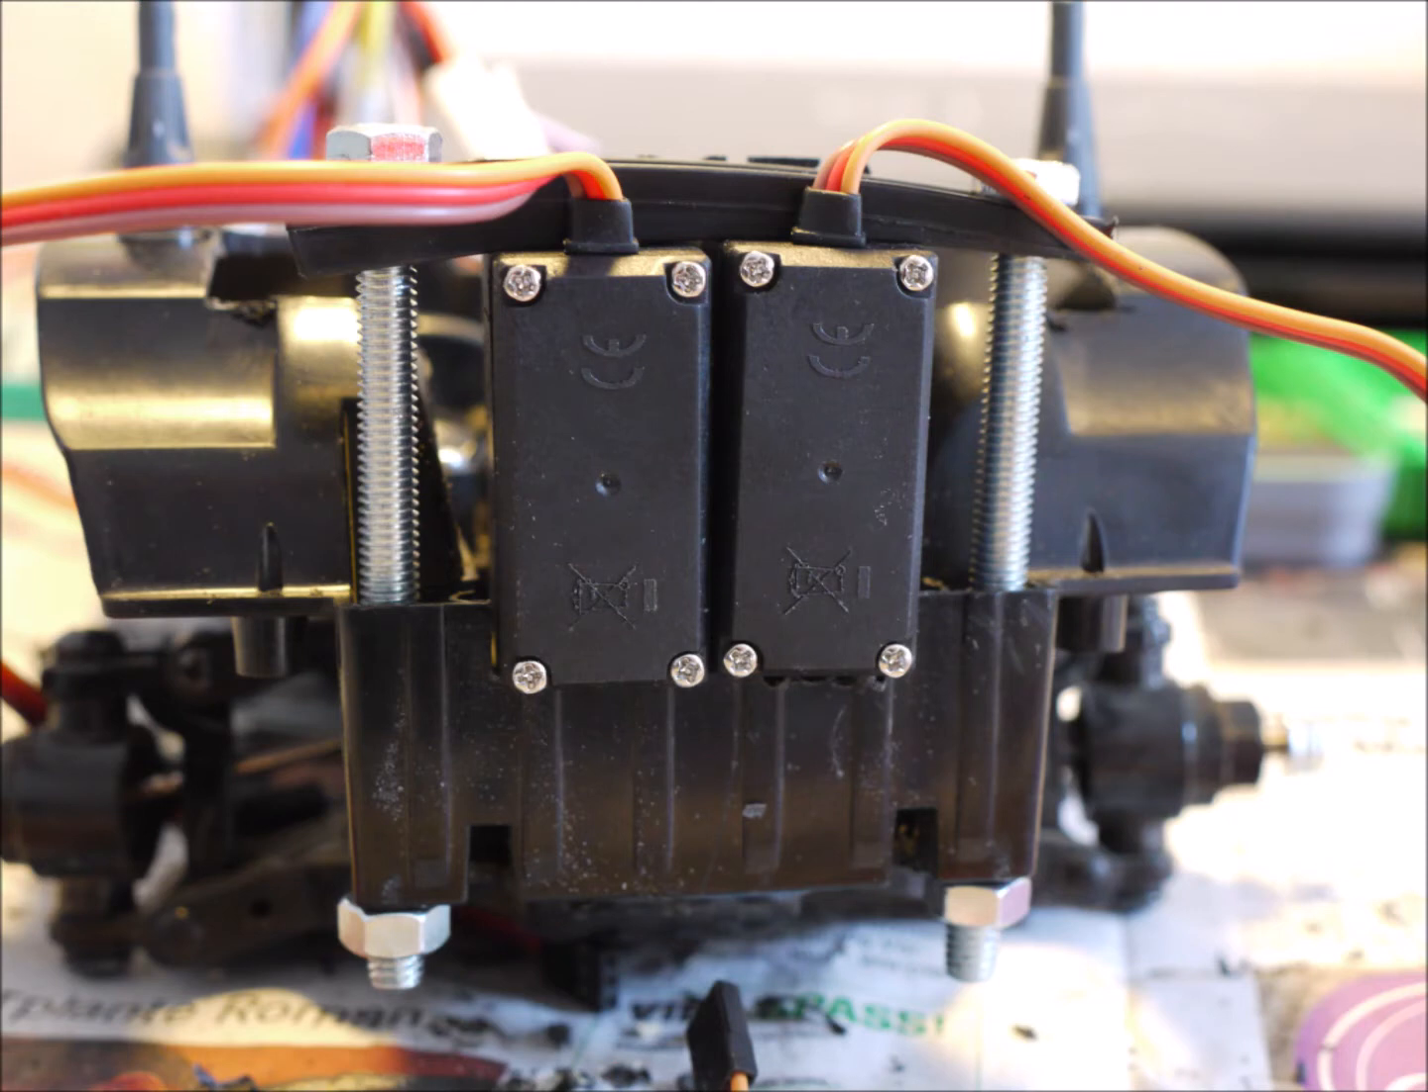Here you can see the fully mounted servos.